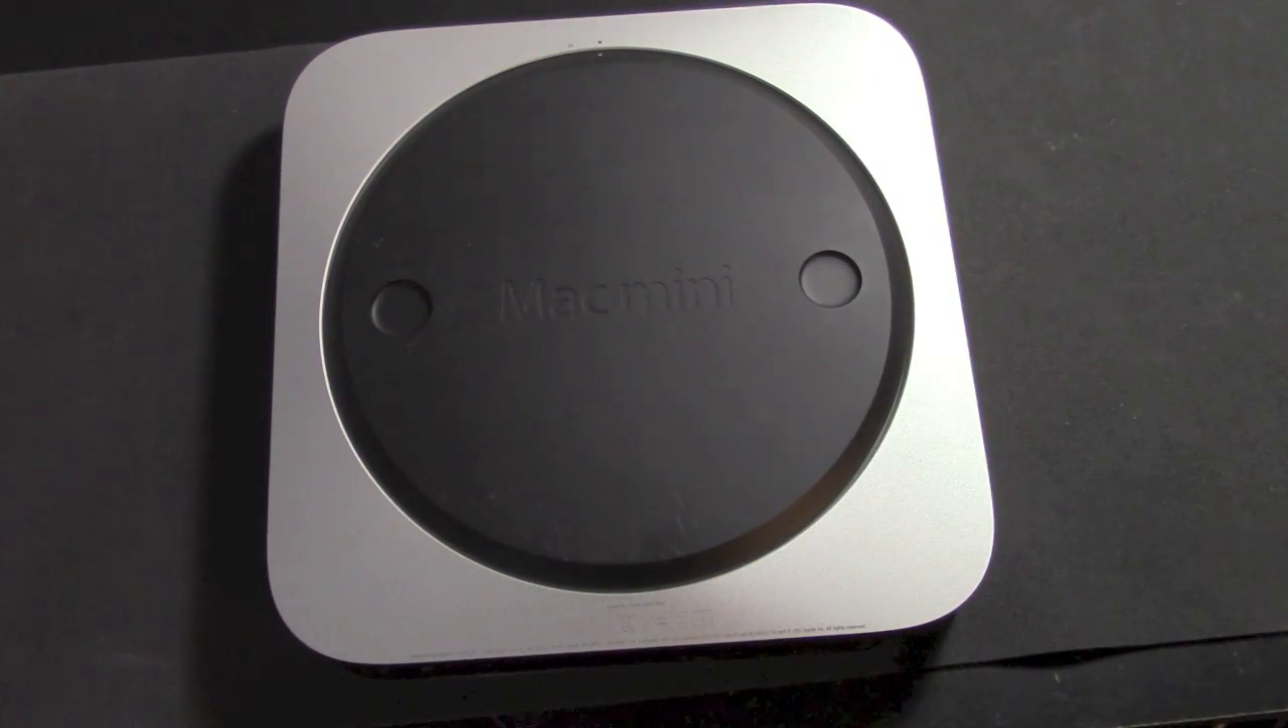All right so we've got the cover on.